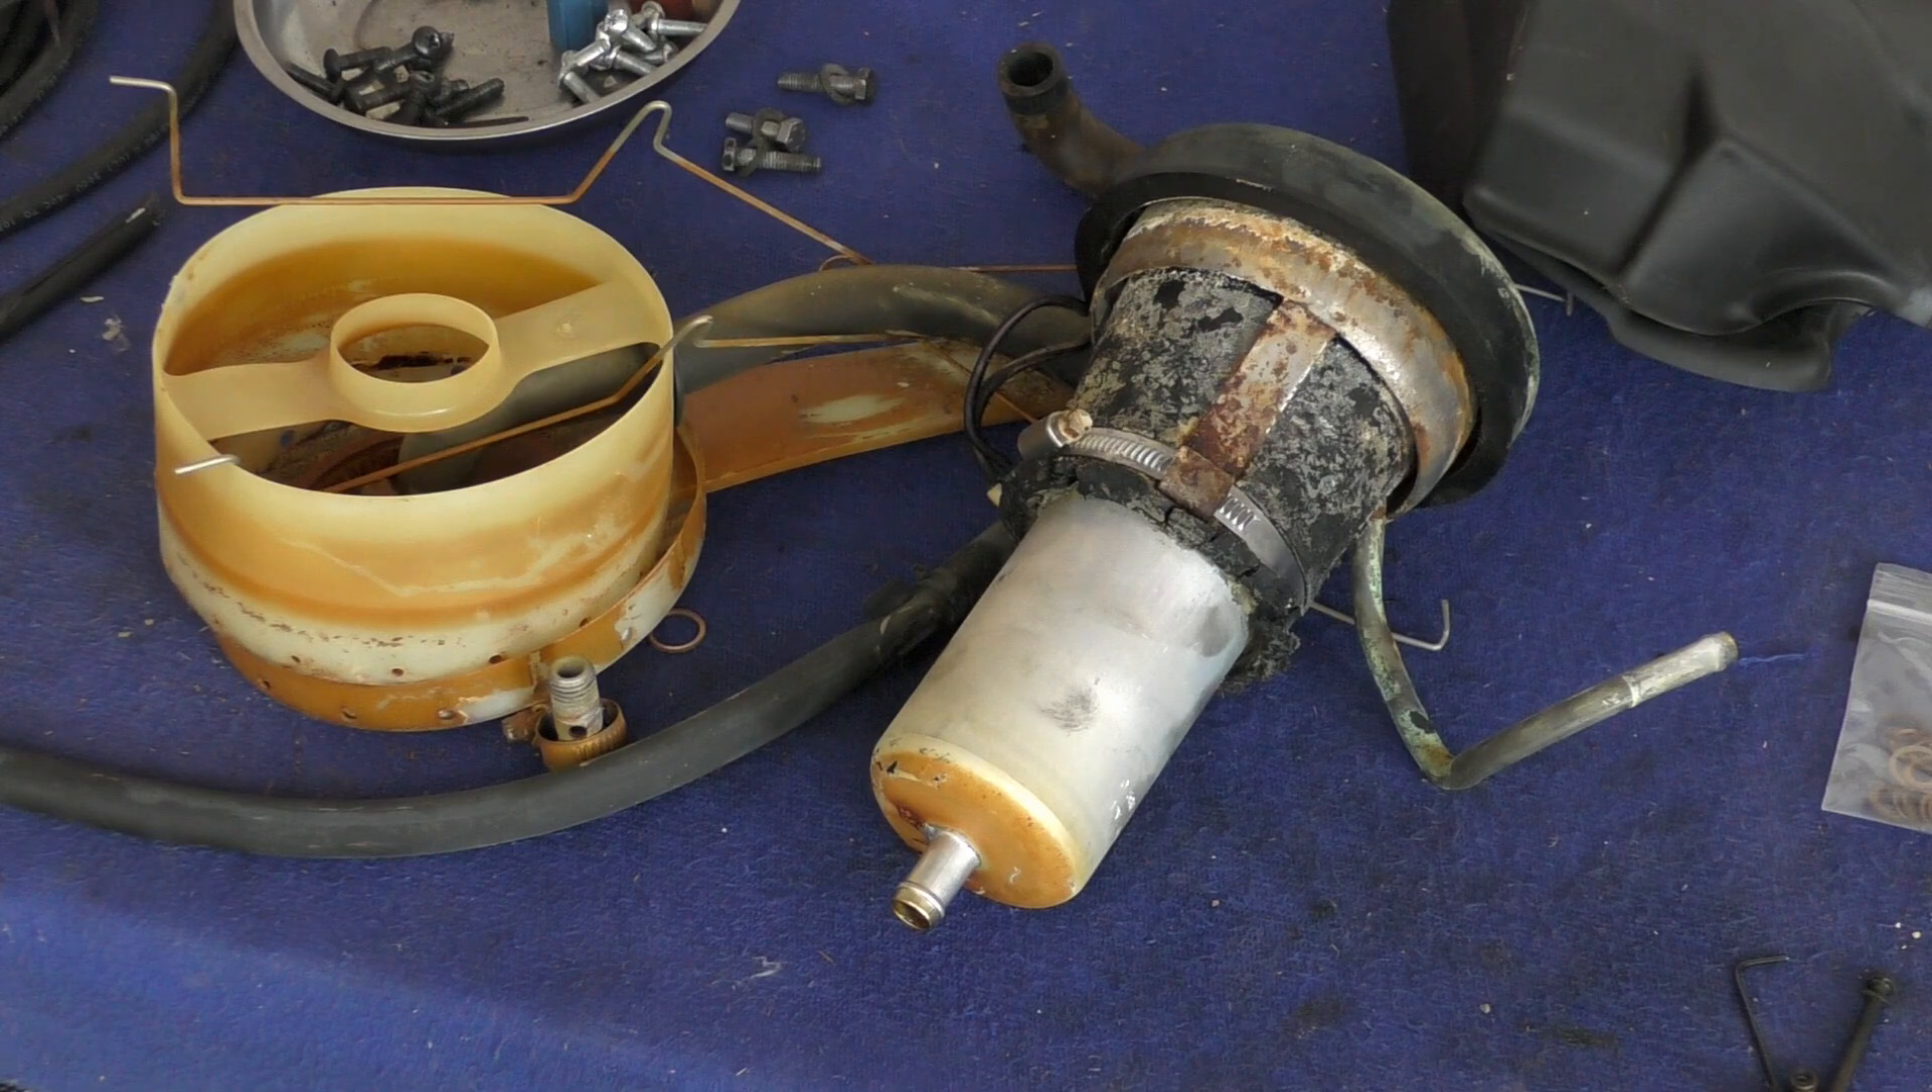Now you can see here i've actually gone ahead and already removed the fuel pump and the ballast that sits down in the bottom of the tank.